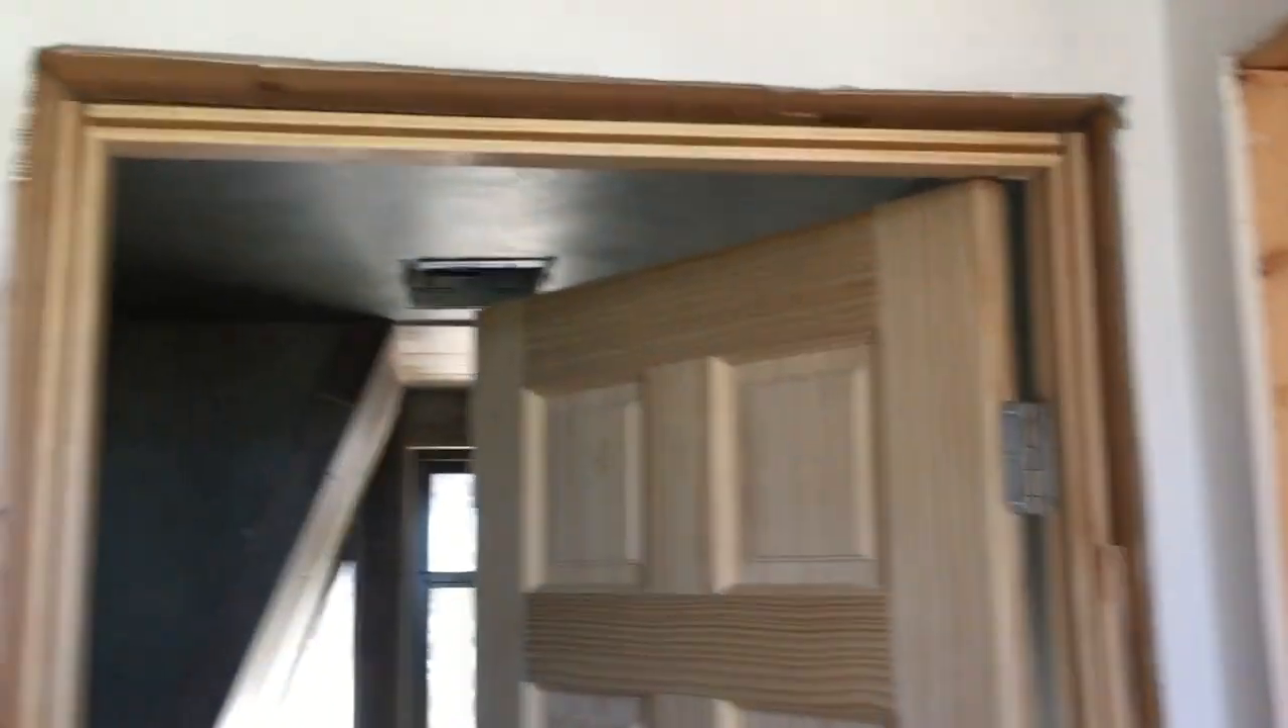Okay, so I've got the door in the opening for the bathroom actually.